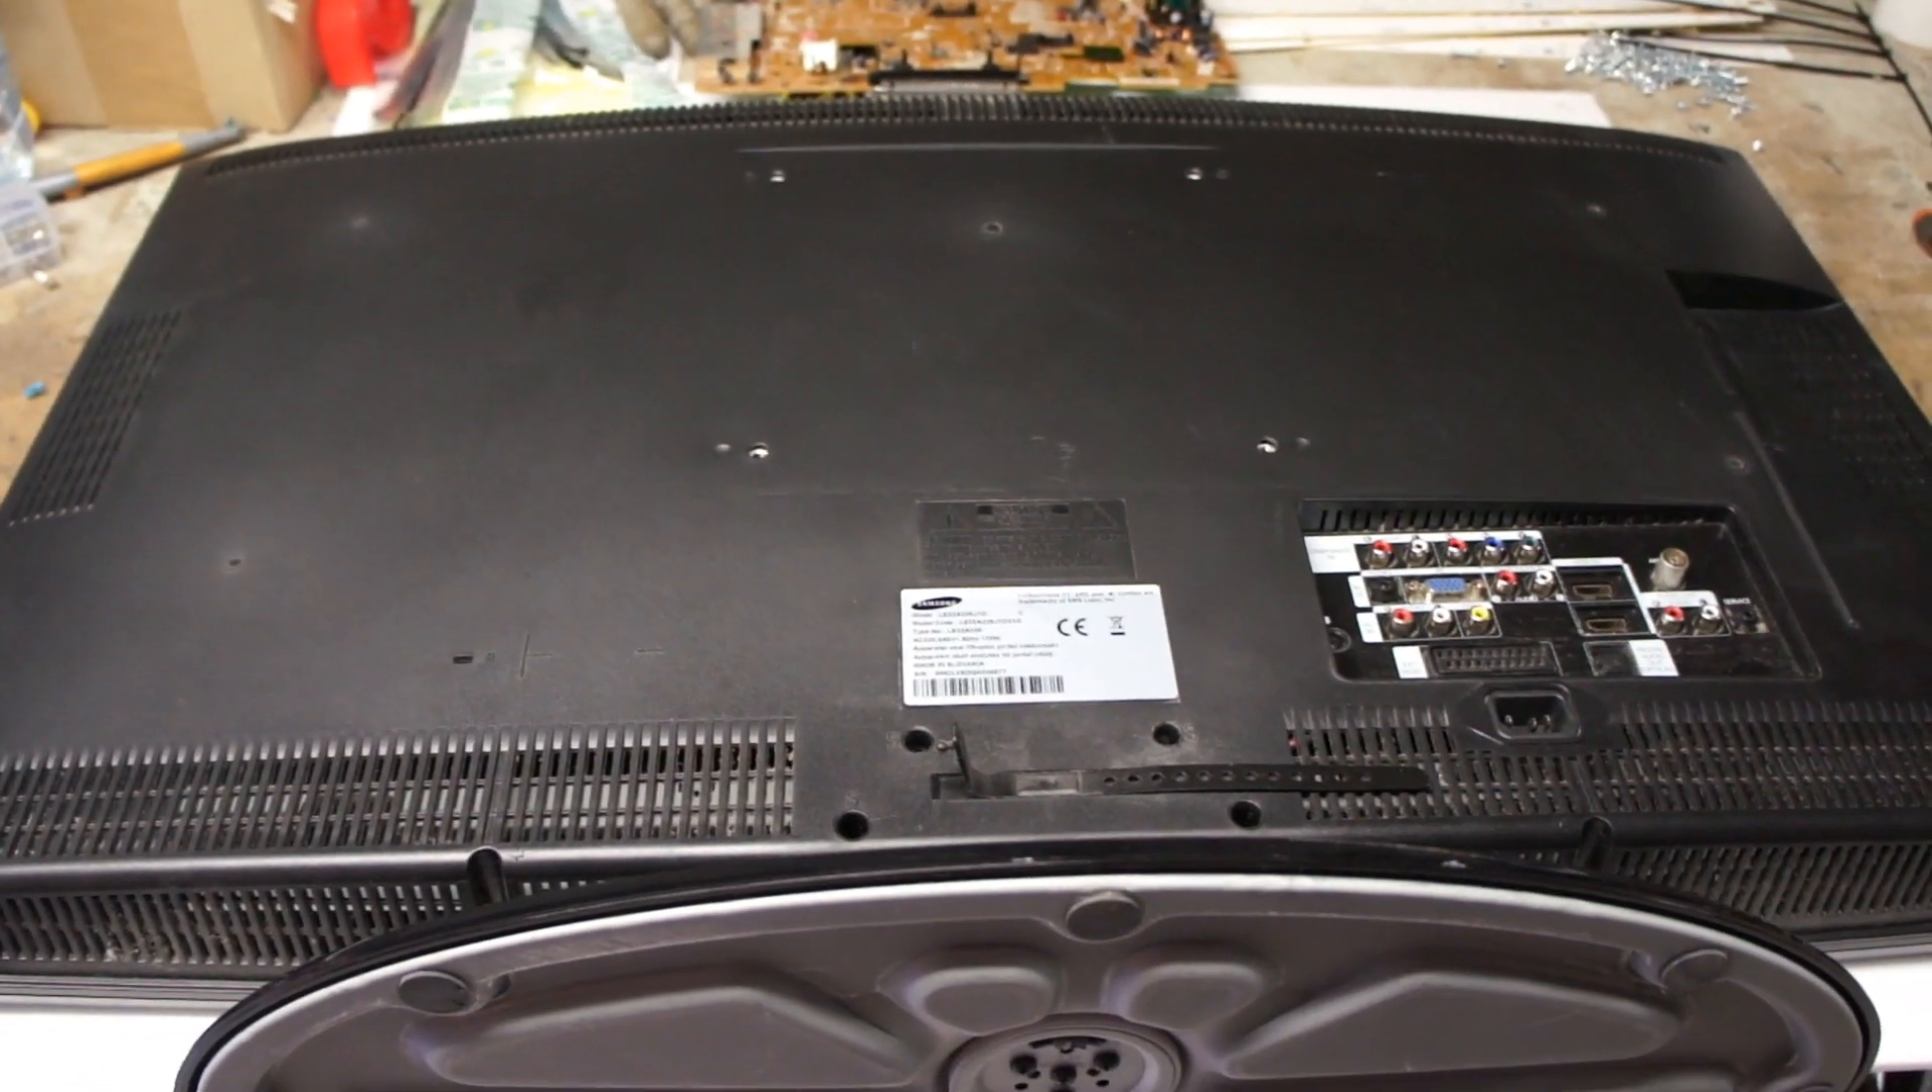J'ai fermé le couvercle arrière et j'ai remis le socle.